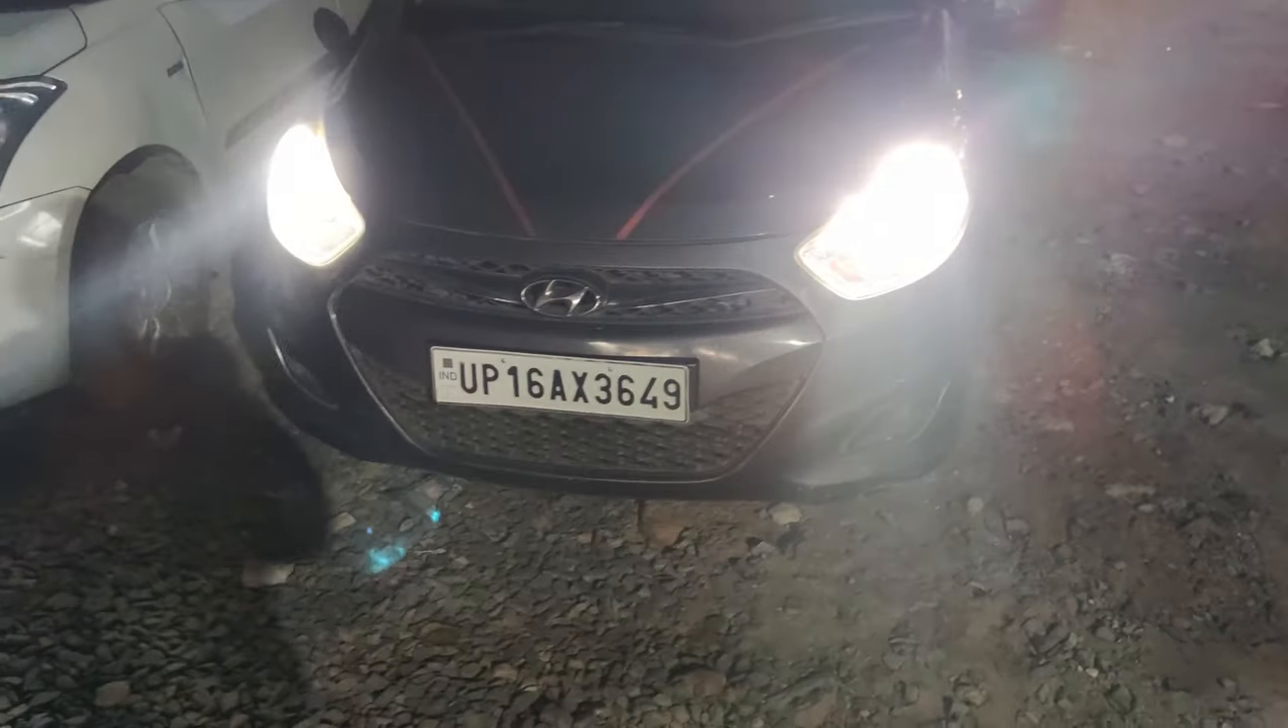तो ये हमारी गाड़ी में लाइट लग चुकी है आप देख सकते हैं।